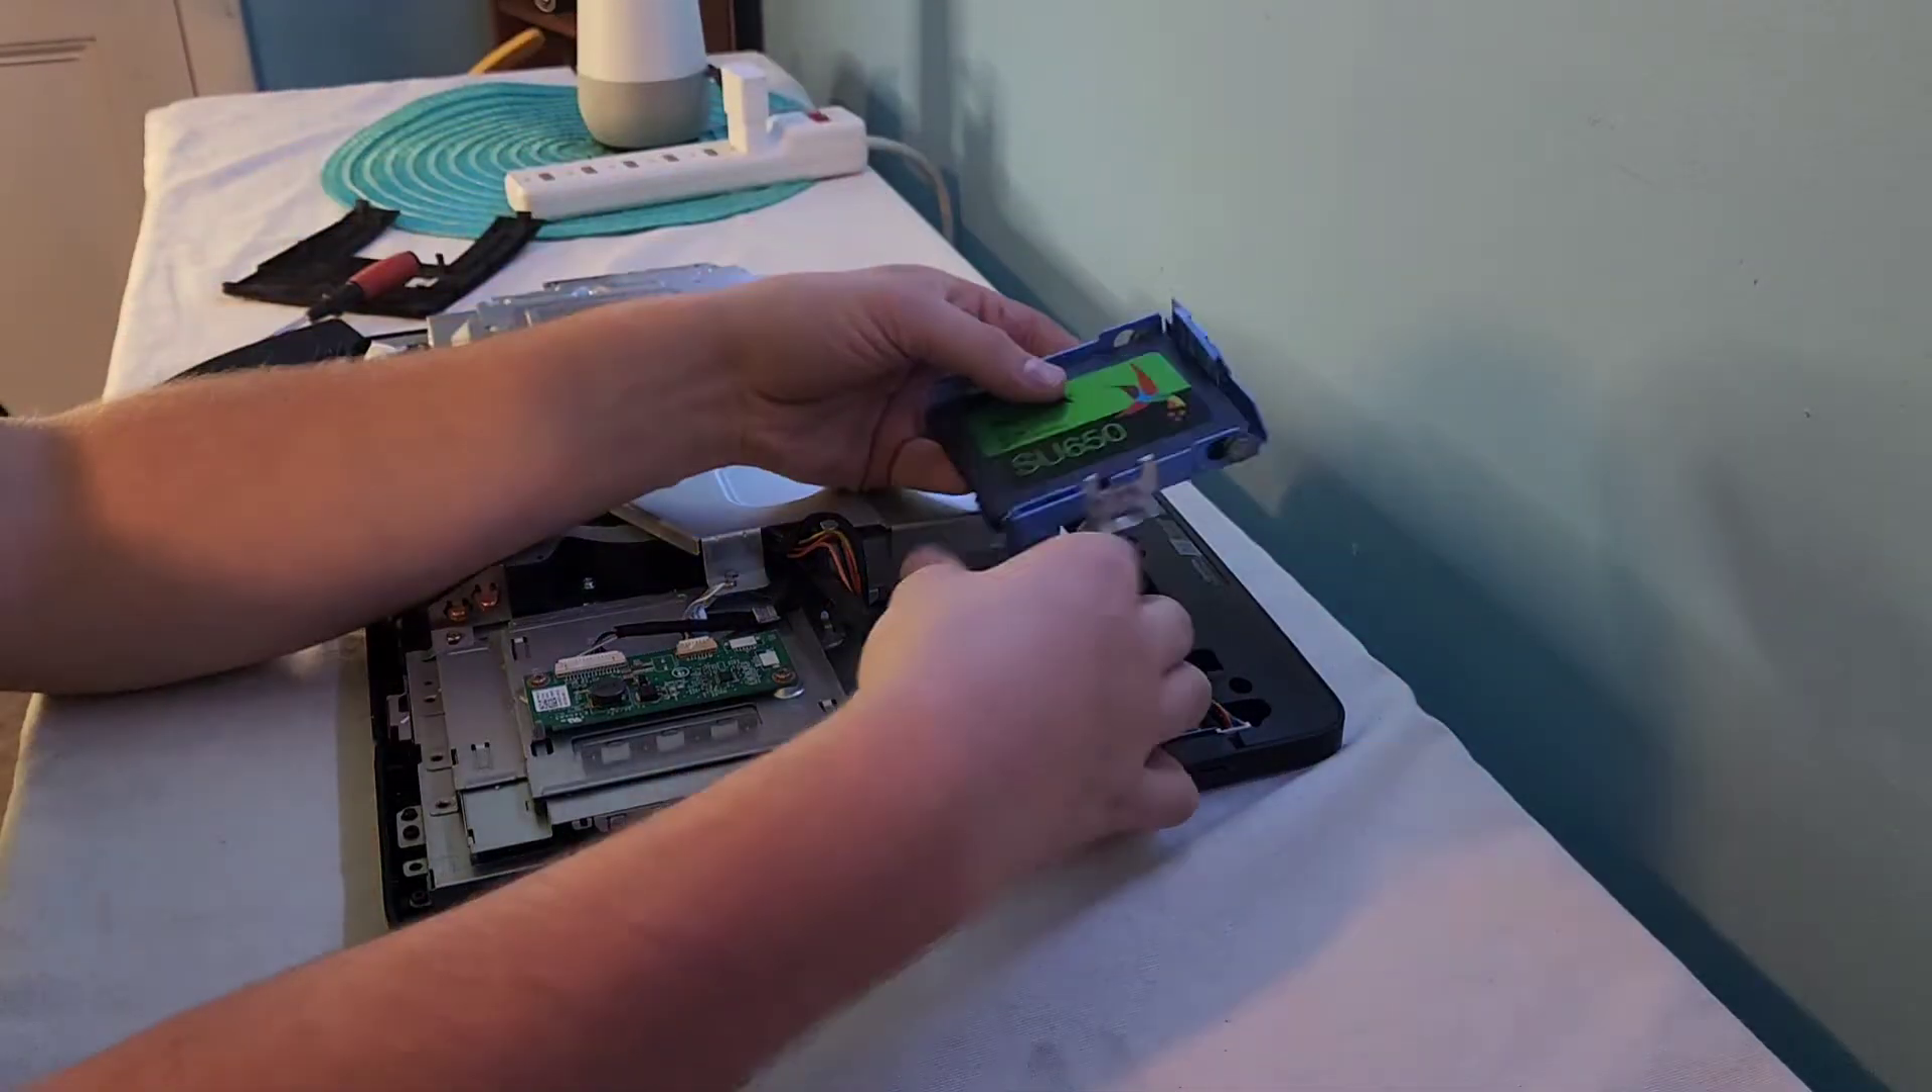Just like that, the SSD is in the tray.